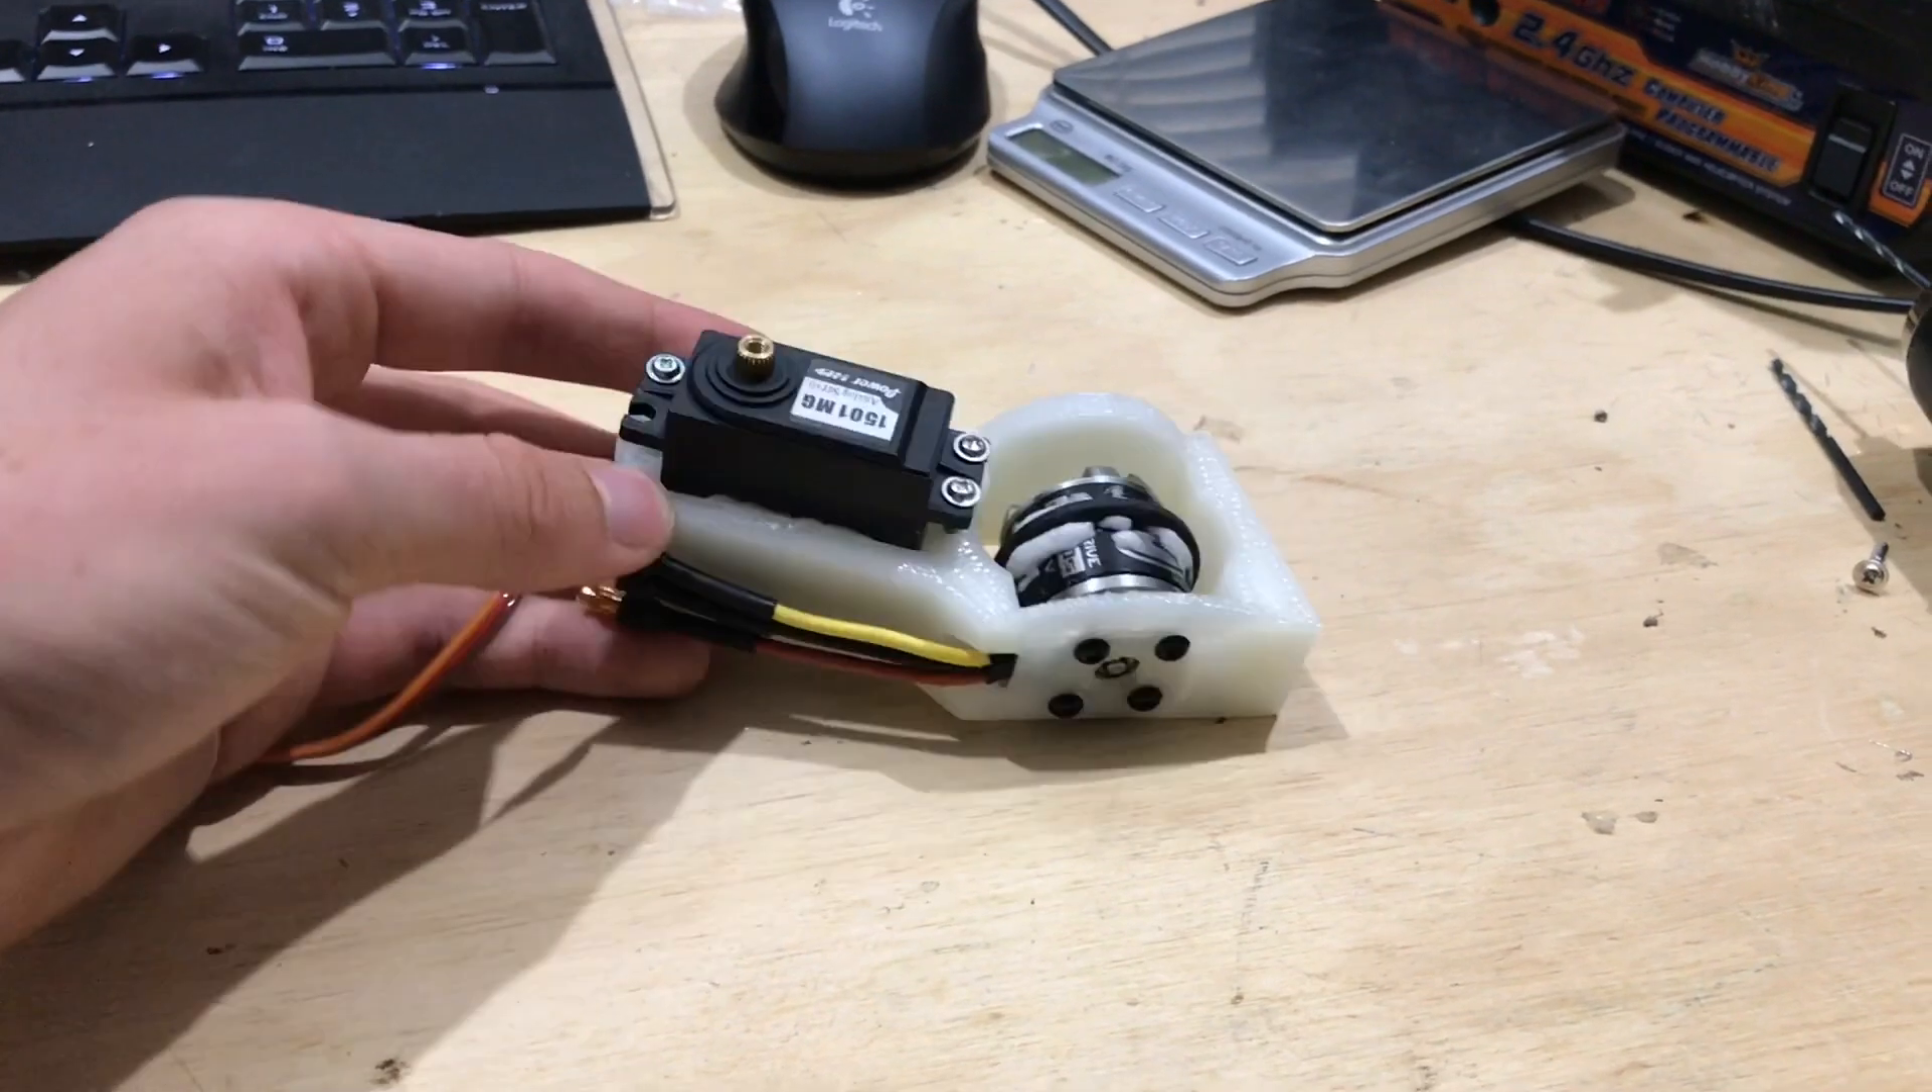So here's that first 3D print with the servo and the drive motor attached.